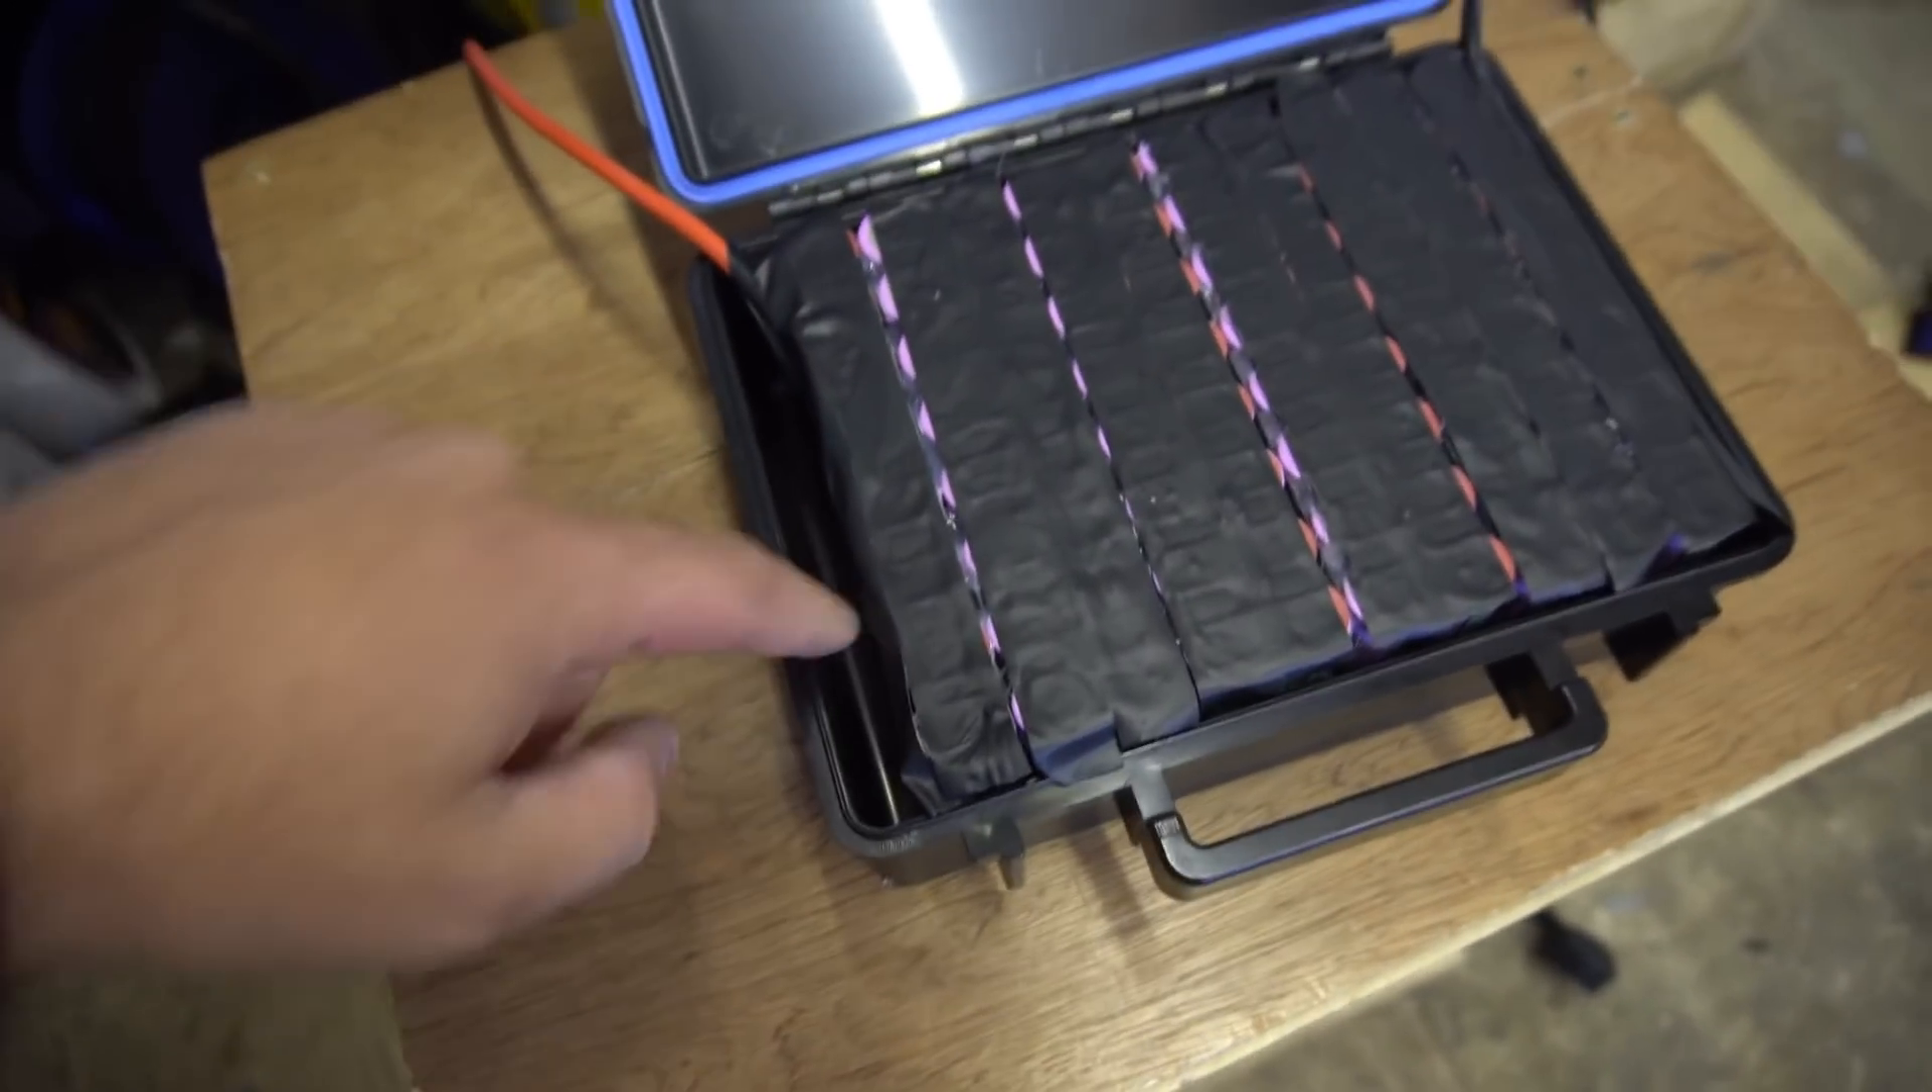I've just double checked that the pack actually does fit into my enclosure and as you can see there's not a lot of room.